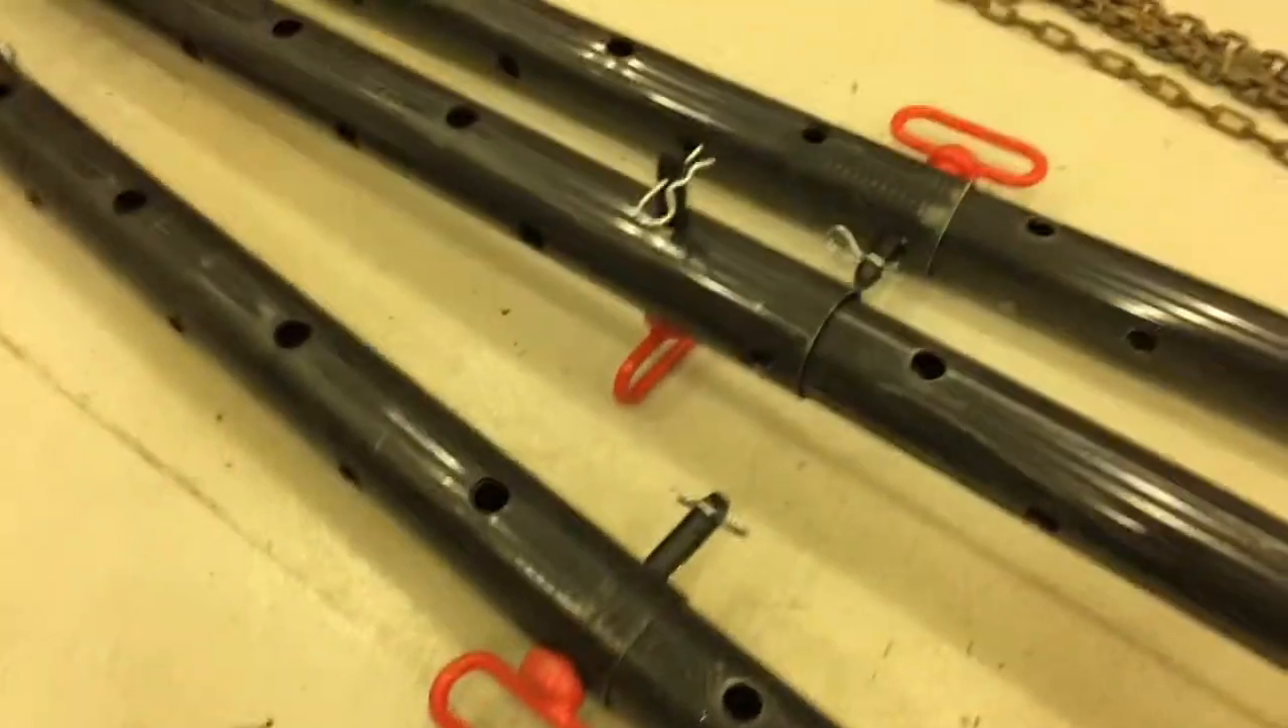I've got the three hitch pins put in.